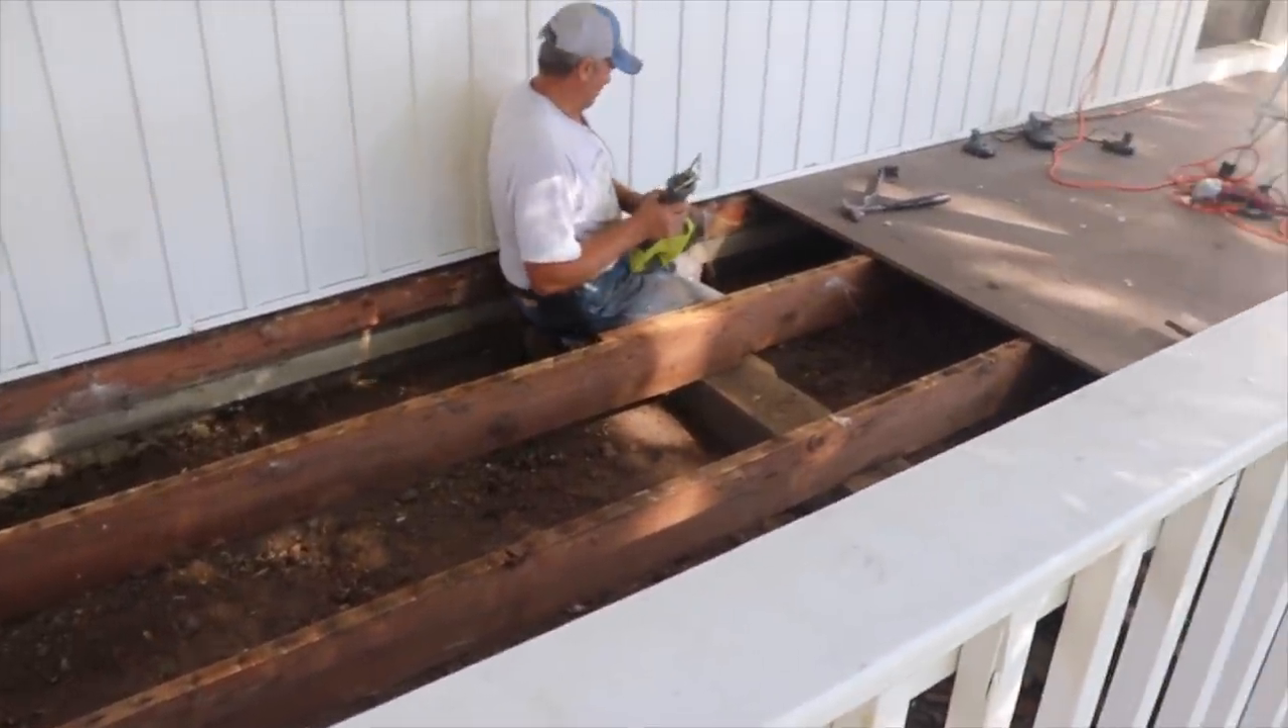So here you can see that half the floor is gone.